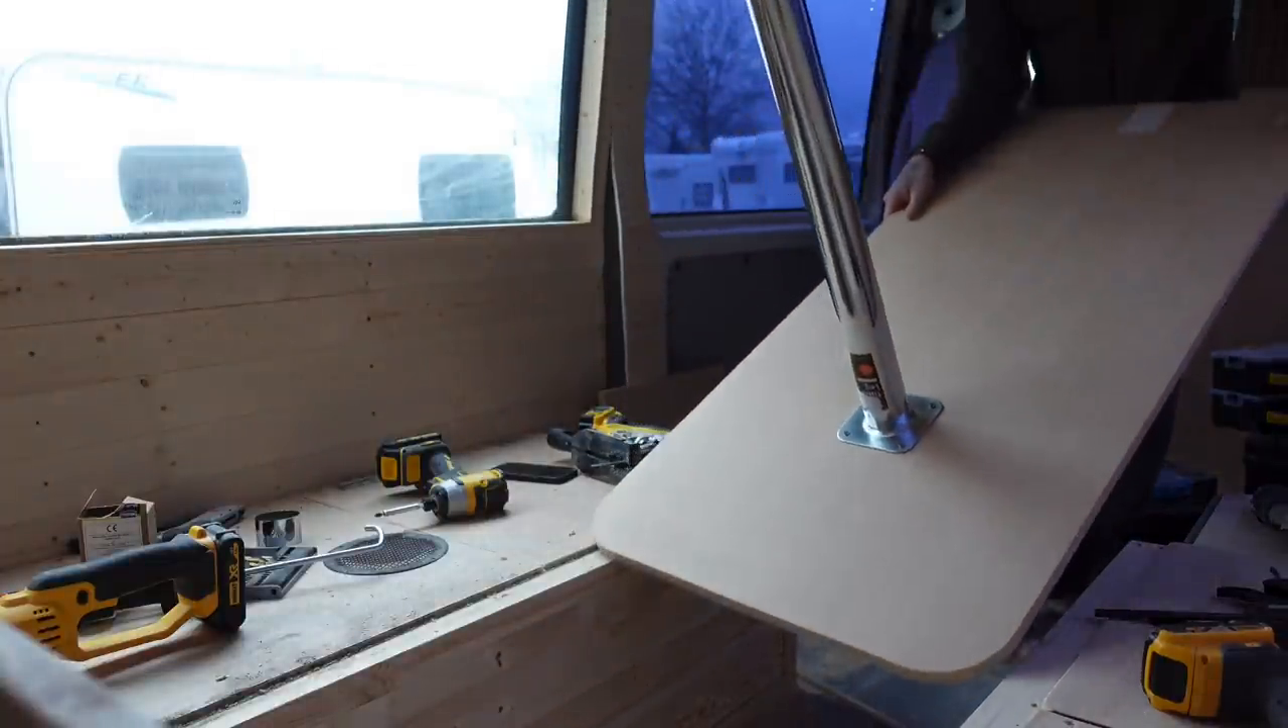Okay so the table isn't attached securely yet but I just want to show you what the uh the thing looked like.